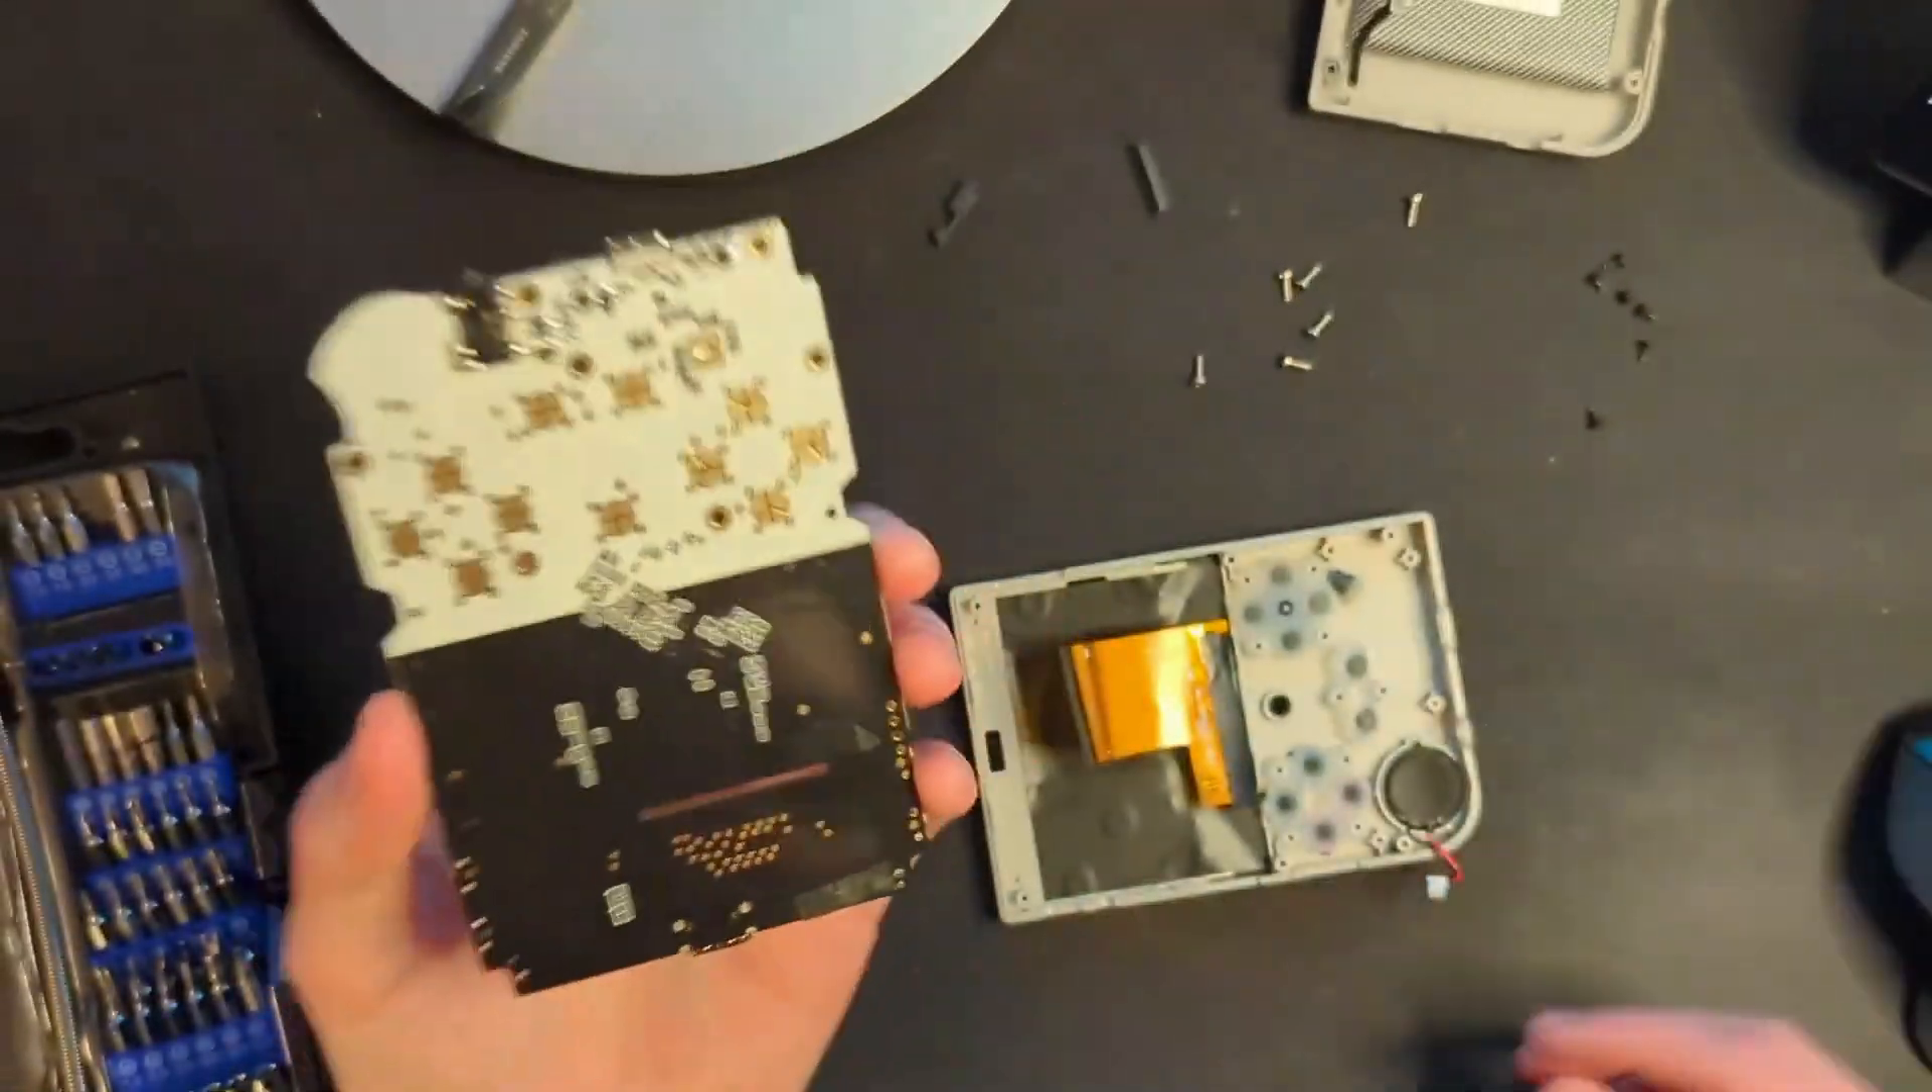And the board is now totally free.